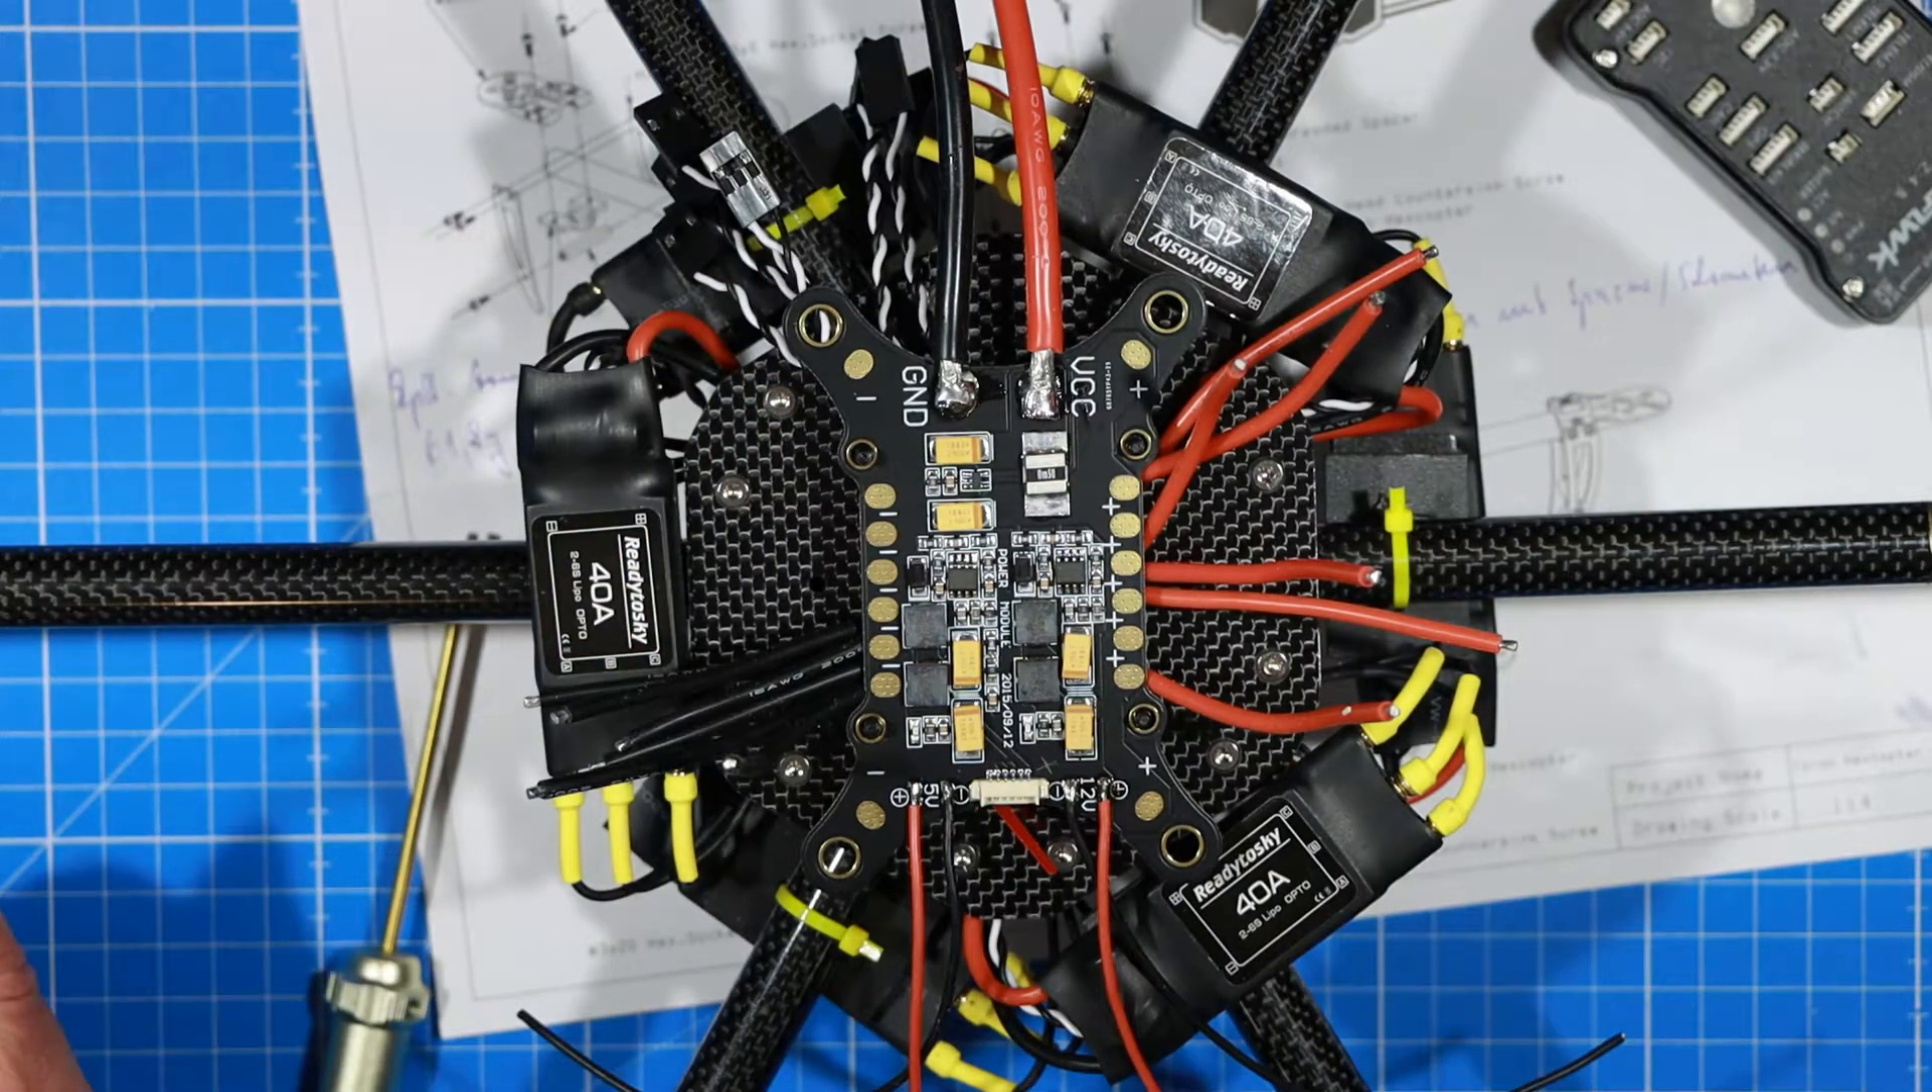So, ich habe jetzt hier die Kabel verlötet.